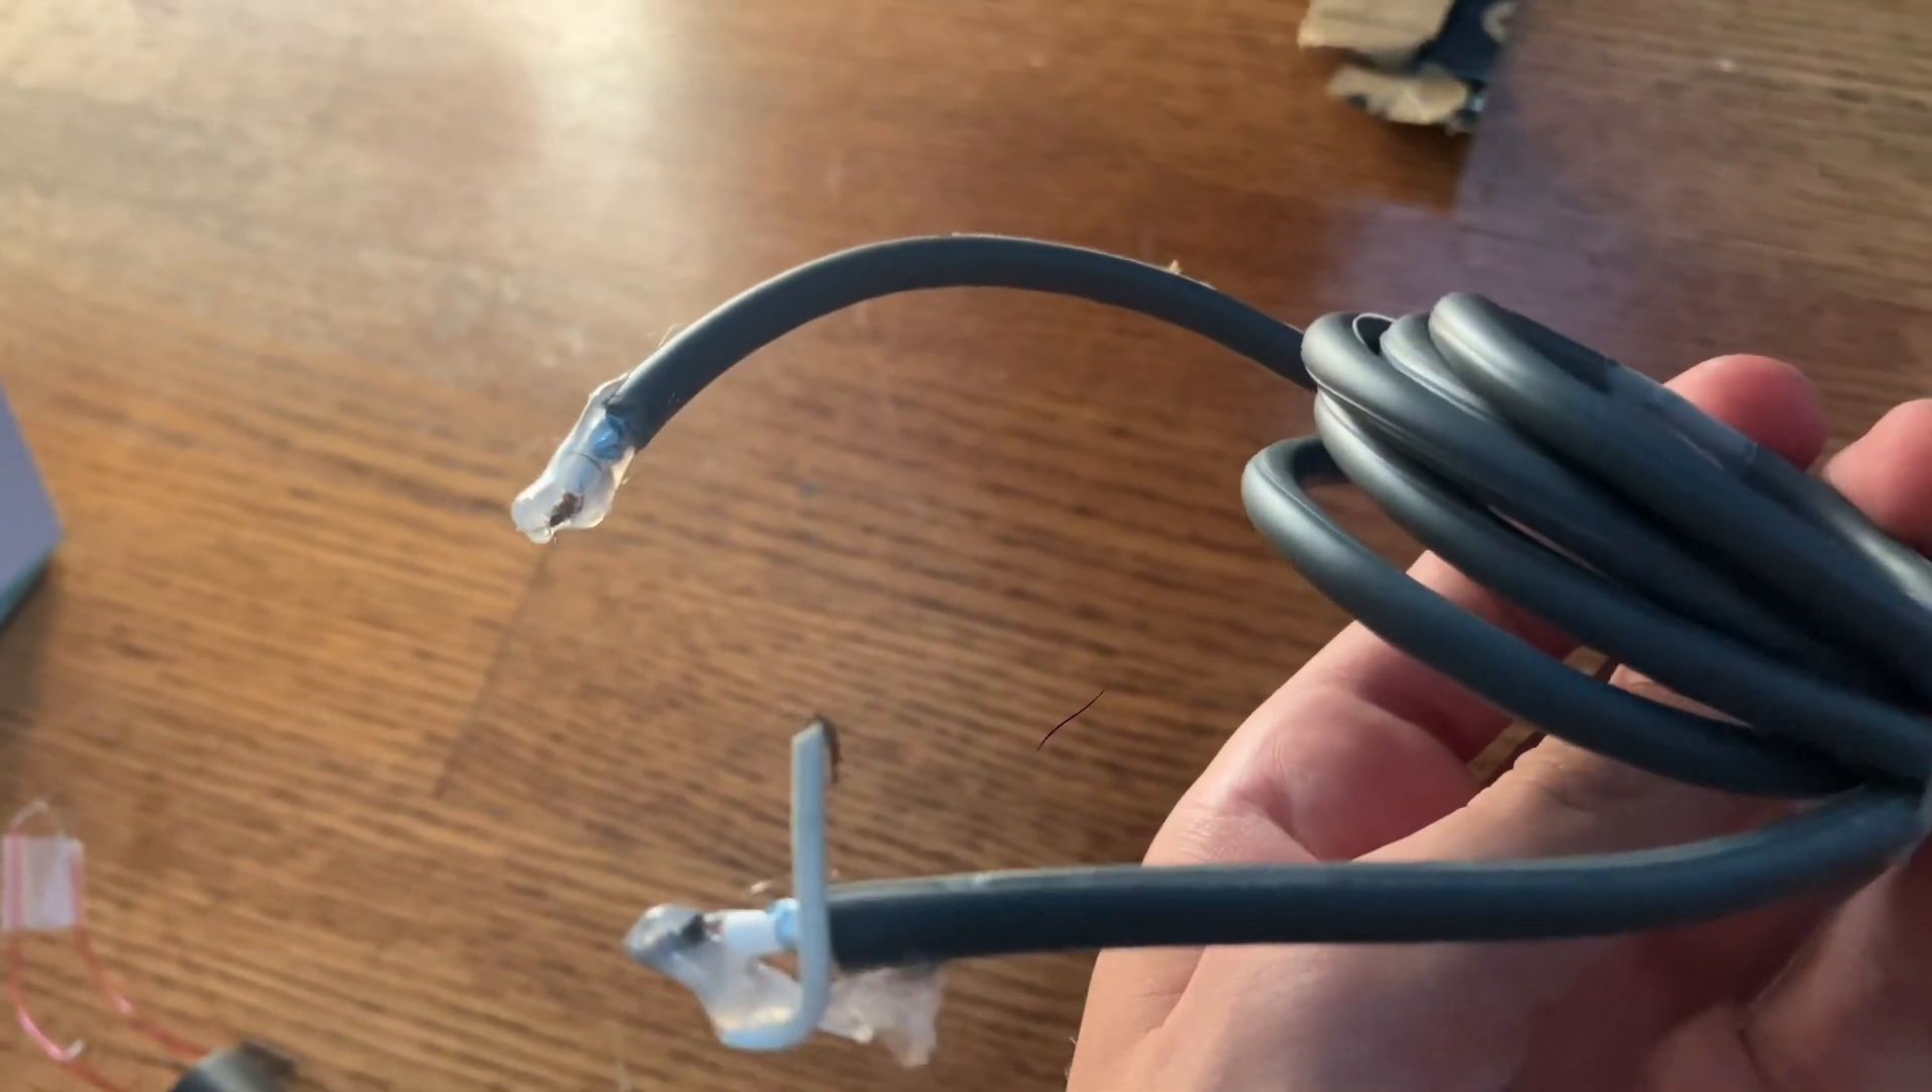I have attached a piece of white wire to the end of this side. That's gonna be one end of the spark gap.